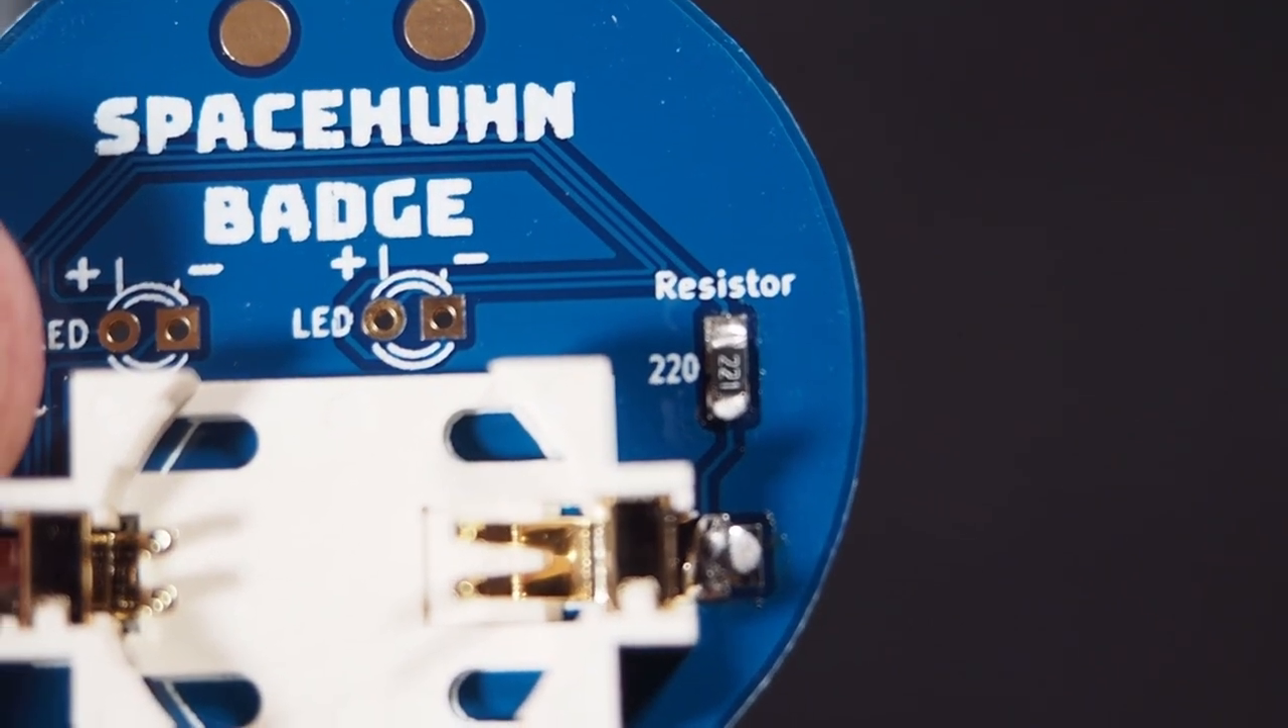And now we have successfully soldered the SMD resistor. Now keep in mind this resistor is just here to dim the brightness of the LEDs.